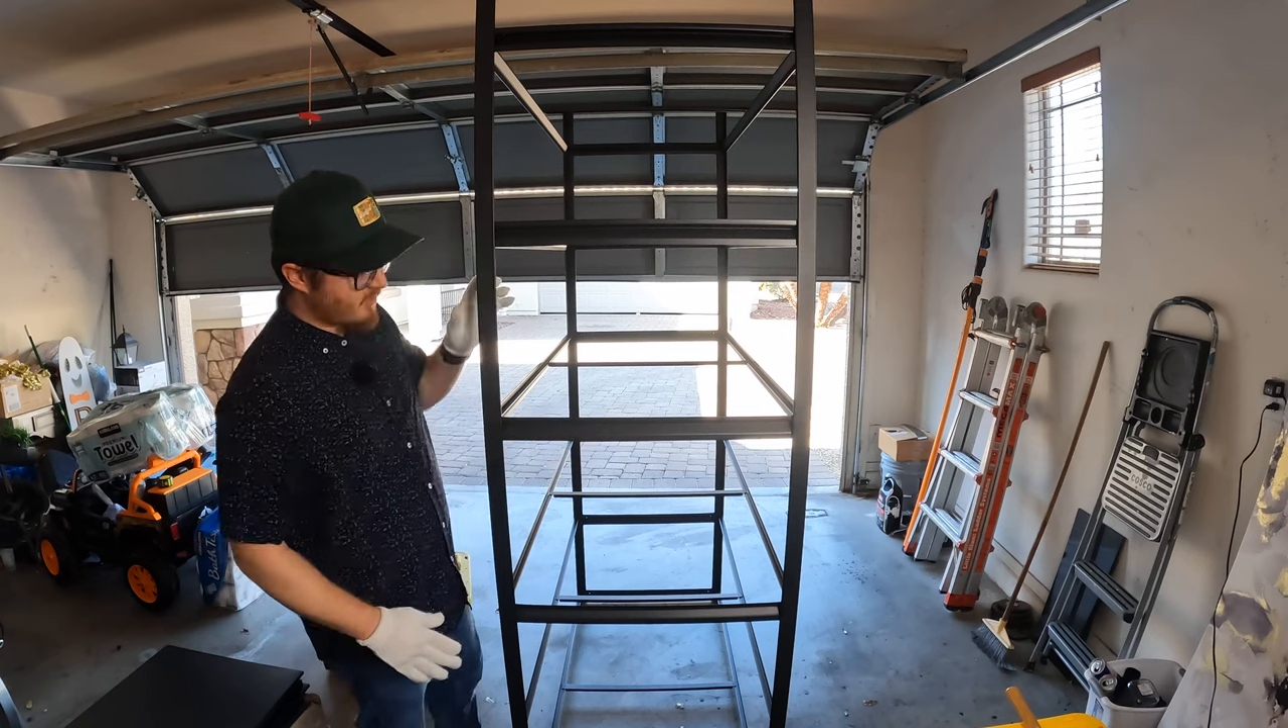All of the cross bars are in place the vertical bars are in place.